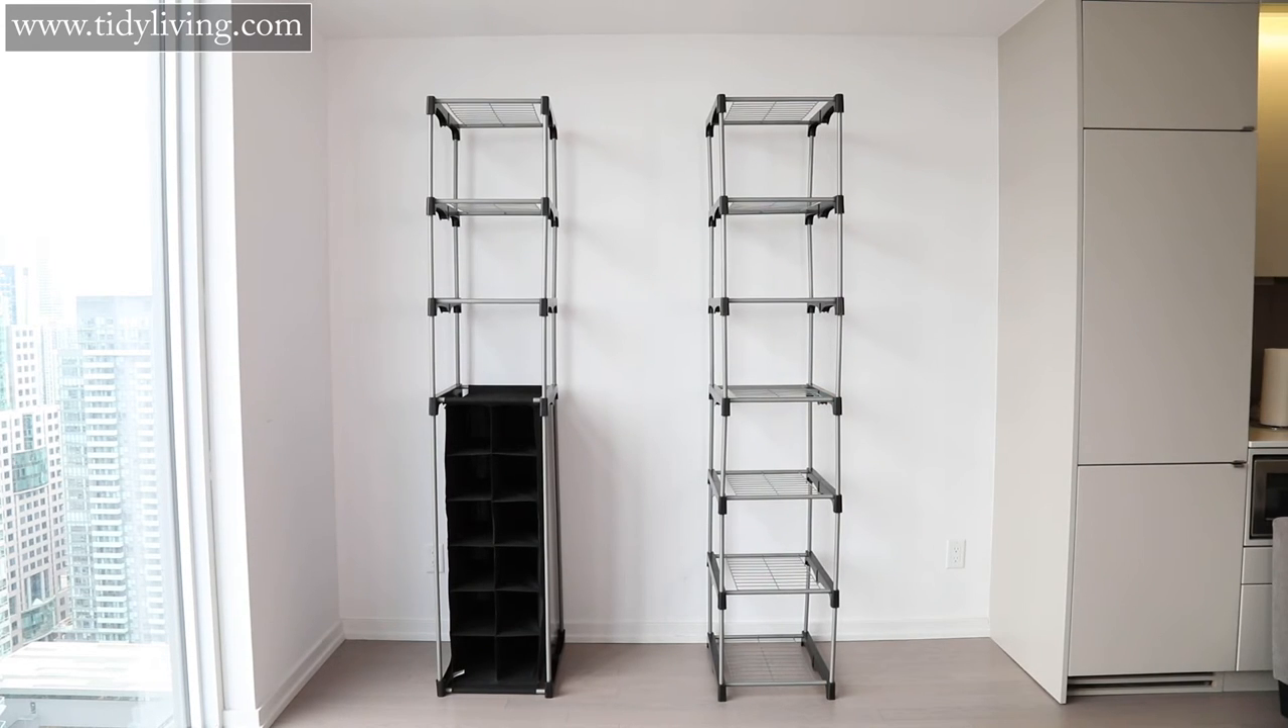You now have two towers, one tower with a shoe organizer and shelves and the other tower with seven shelves.